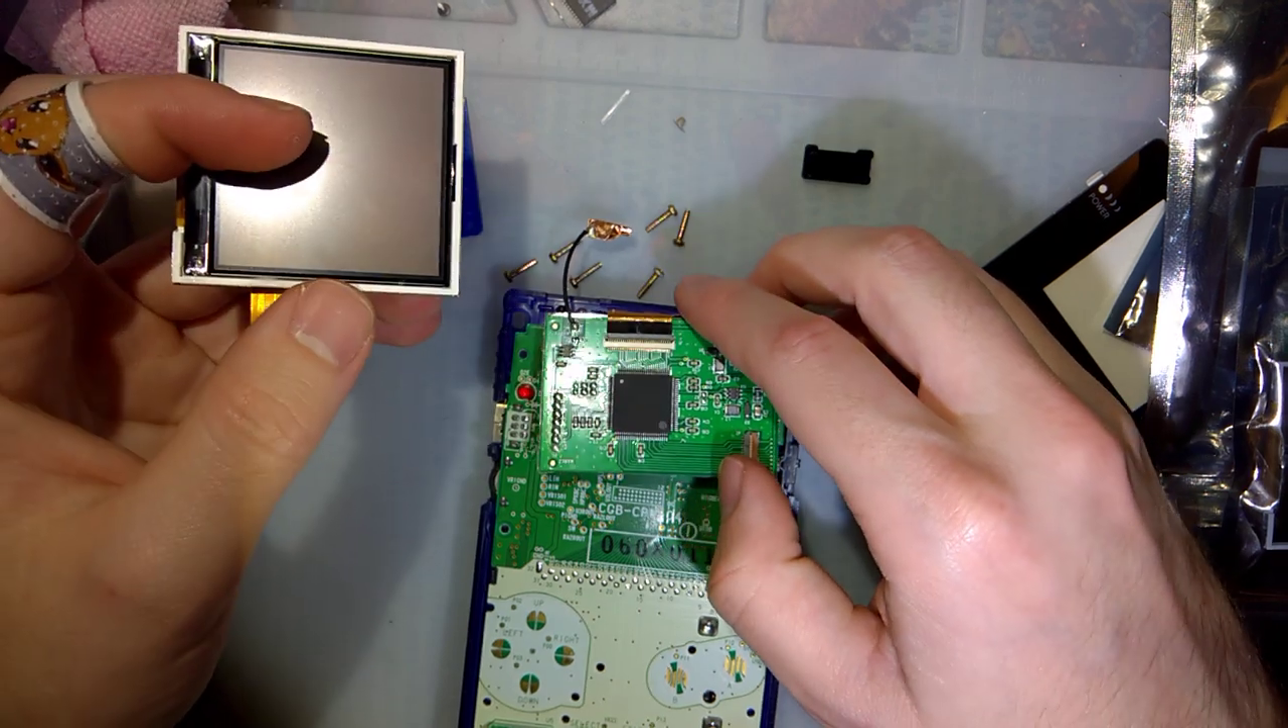And I would boot this up and try it out, but the screen itself isn't even plugged in.